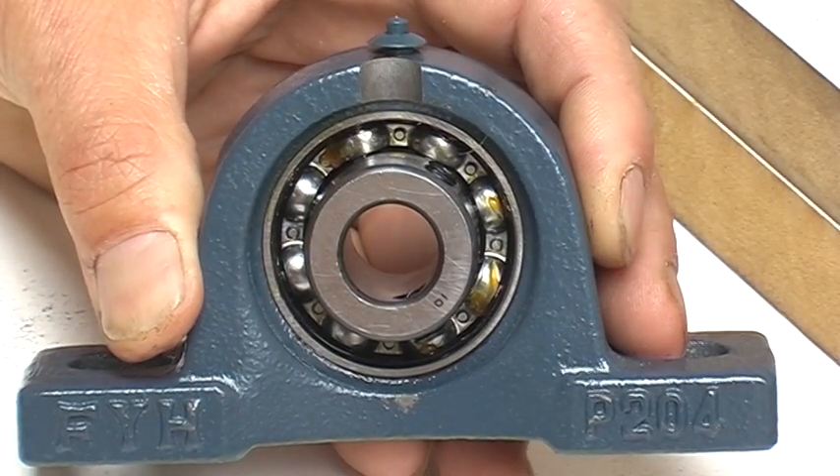As you can see I've taken the seal out of these bearings as well.